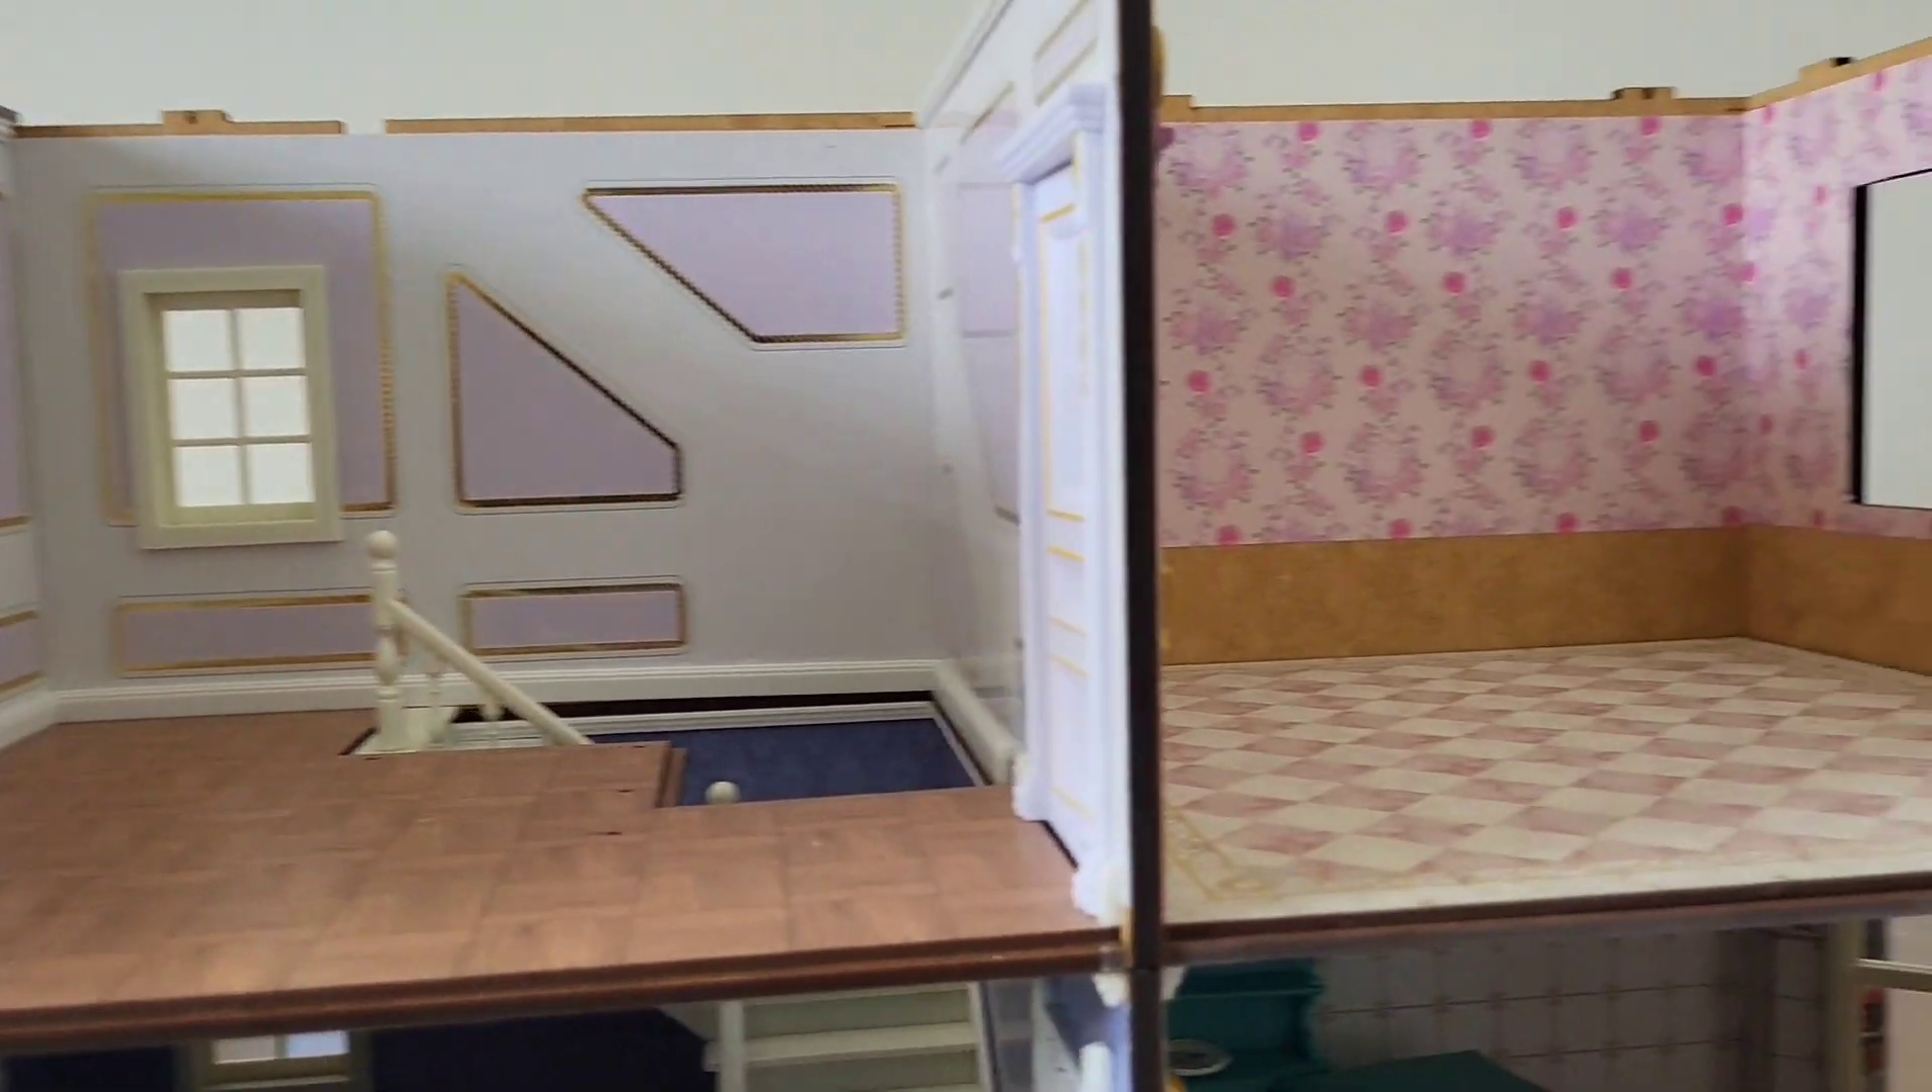Um in this stage we've got our door in now we've got the aristocrats room is pretty much done i mean we need a ceiling and a staircase that's it.